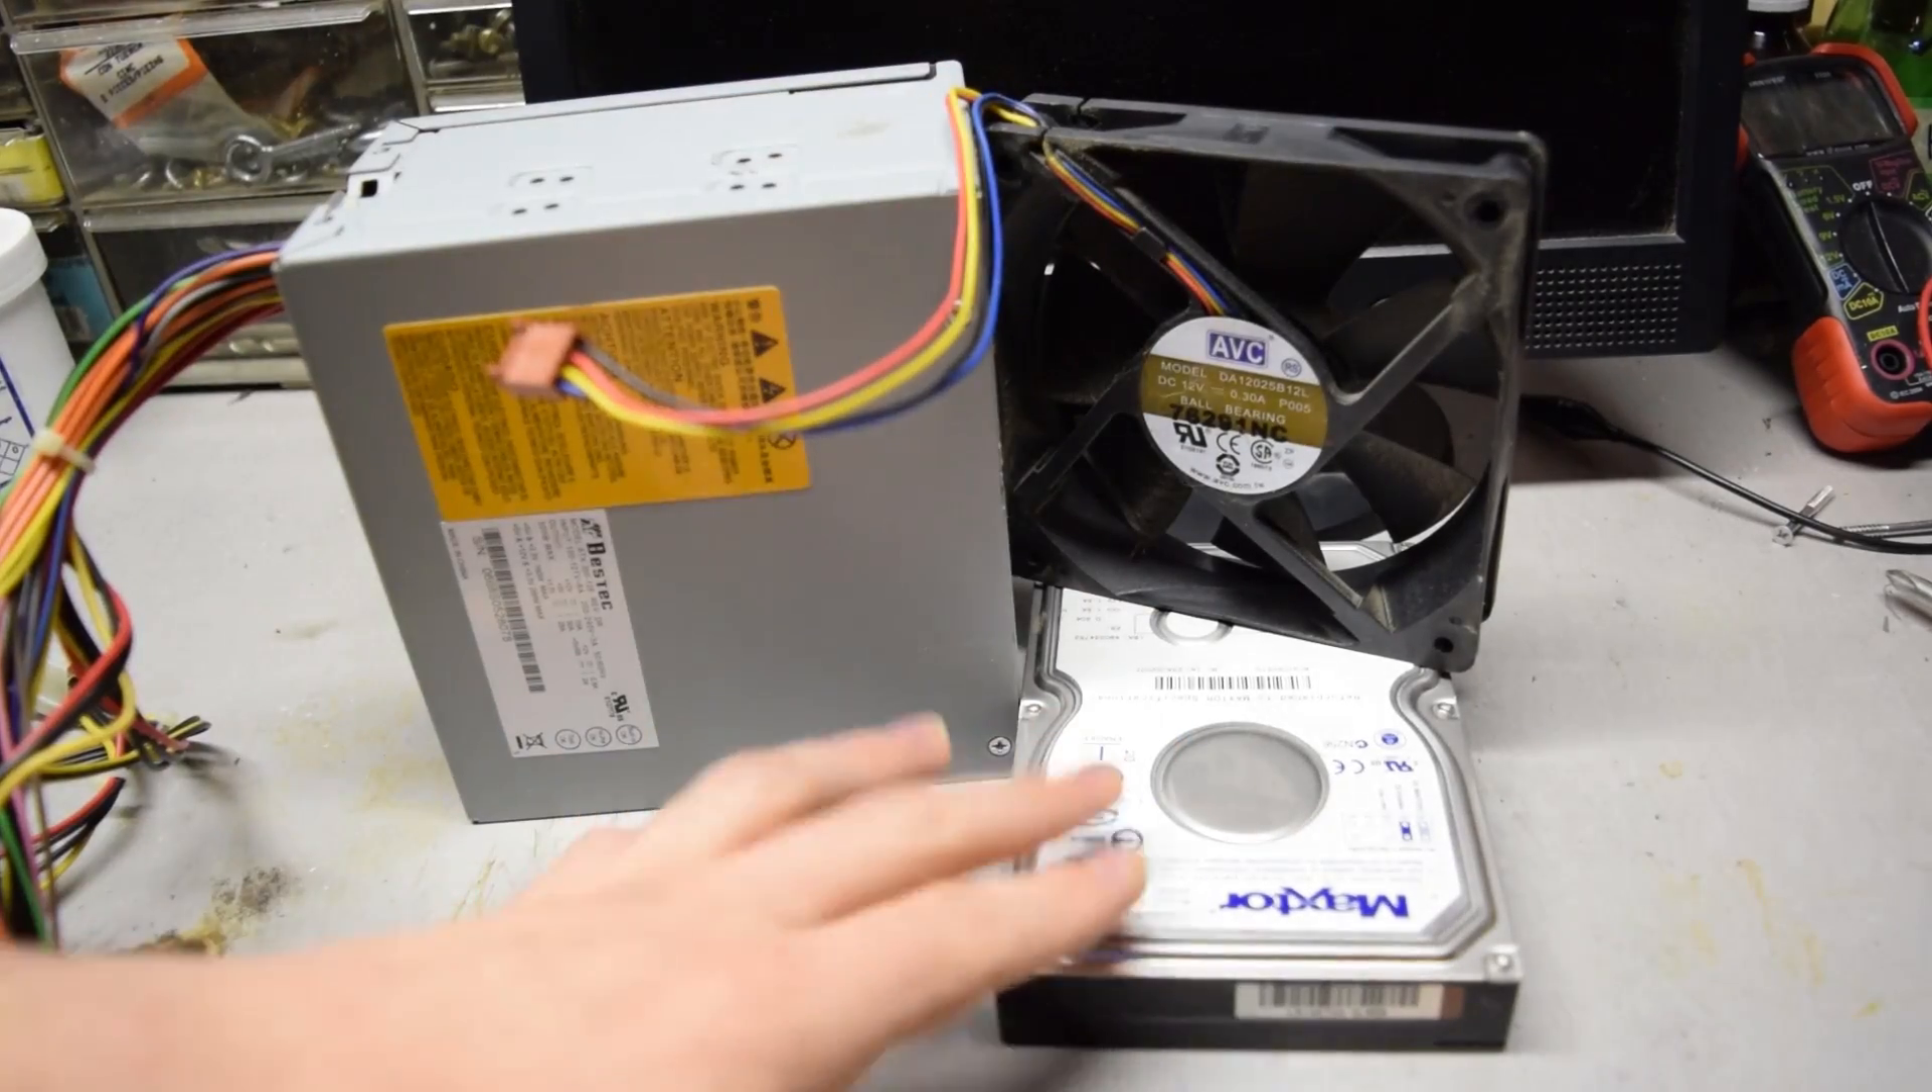I've removed the power supply, the fan, and the hard drive from the computer and they can be set to the side for now.